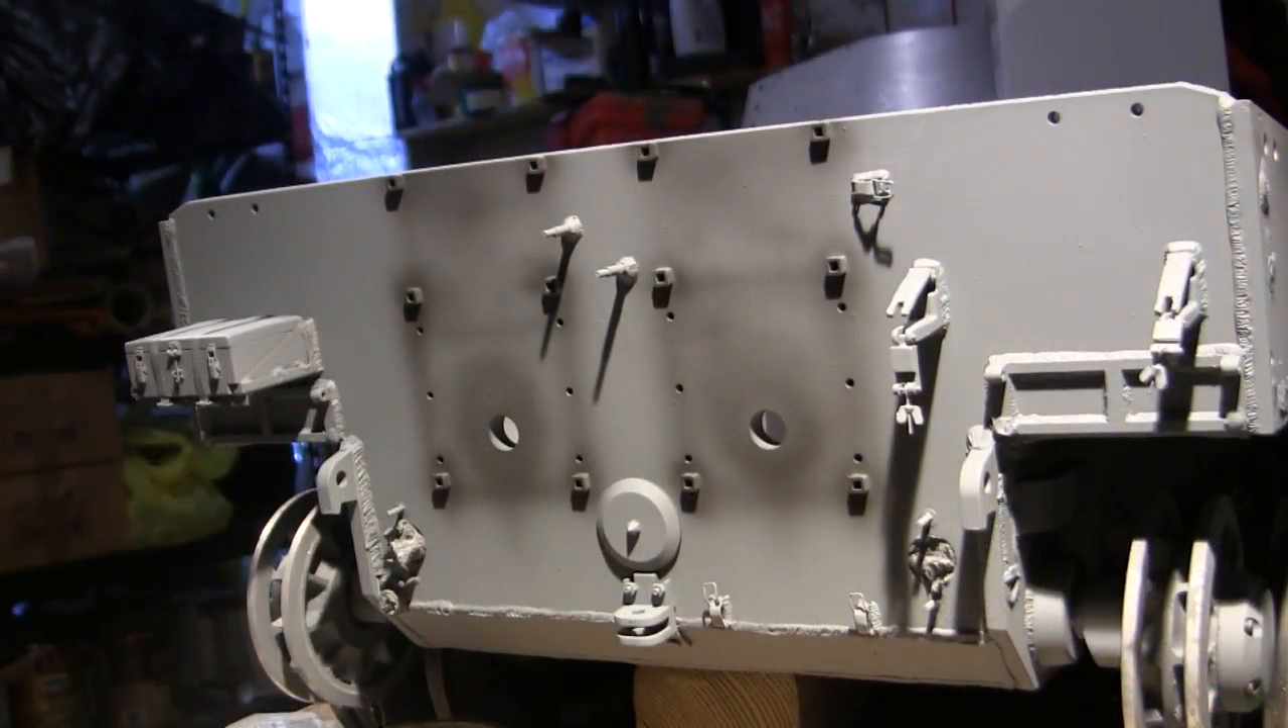And here's the rear hull of the model now with all of the details added and ready for the installation of the exhaust system.